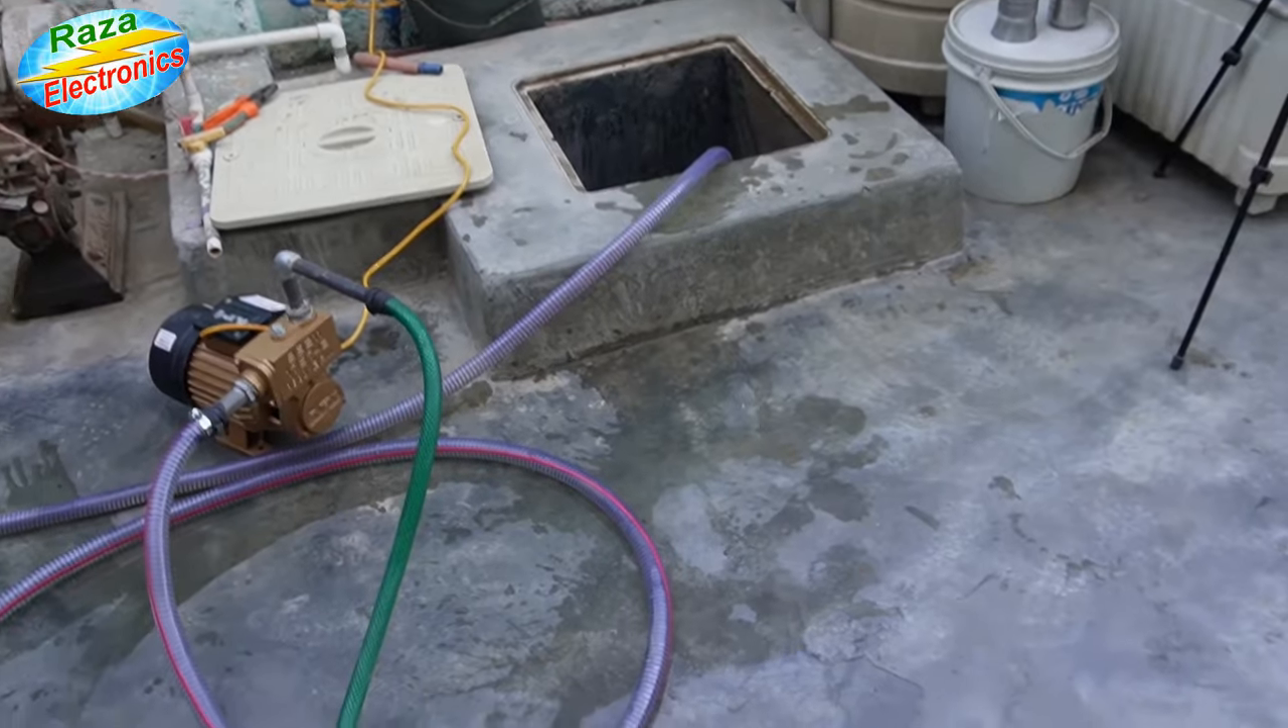ہم نے موٹر کو وہاں سے اٹھا کے اس جگہ پہ سیٹ کر دیا ہے ٹینکی کے پاس۔